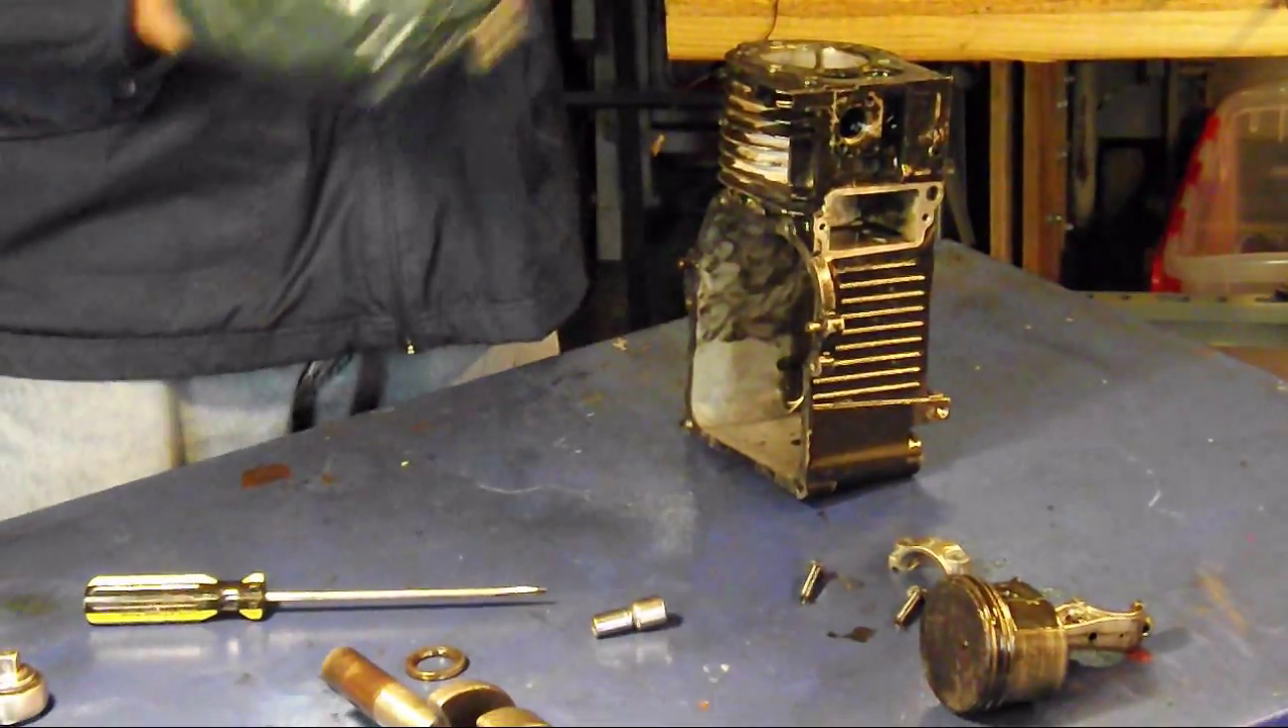The entire engine has been disassembled.